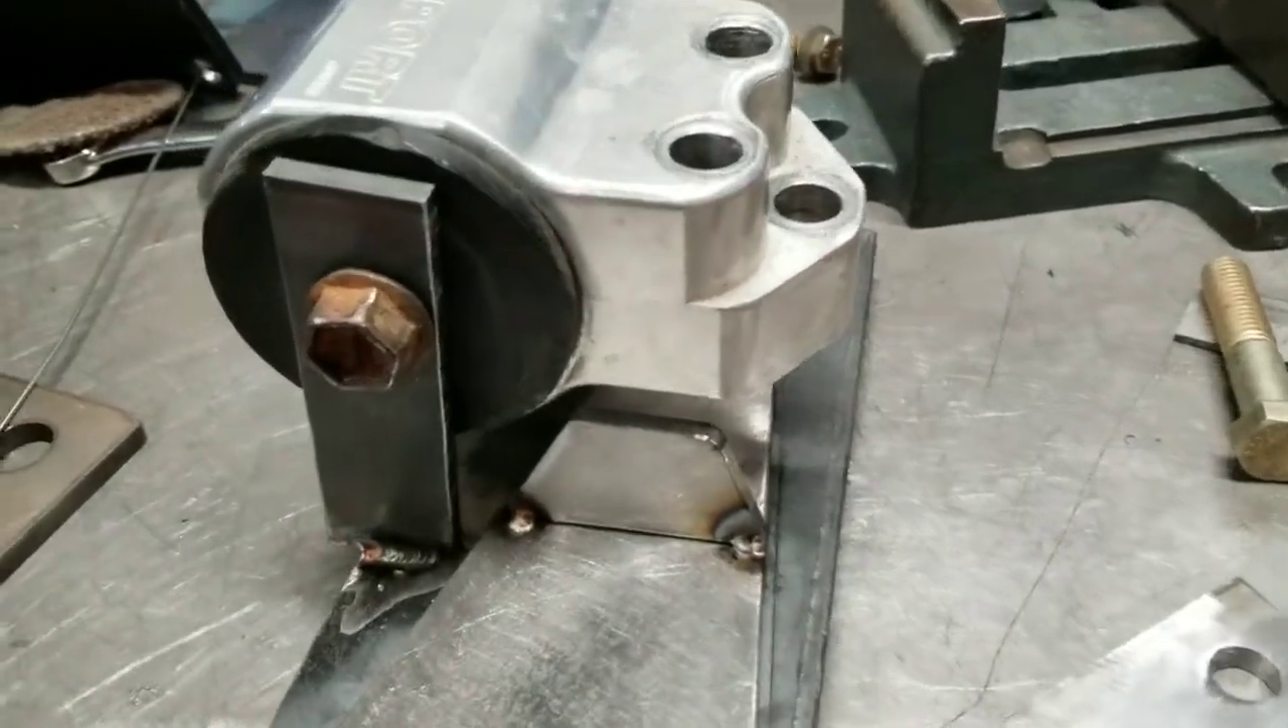This is the jig with the half port mount on you can see I just made a little plate there and I made a bracket for the bottom of this to hold it in place.